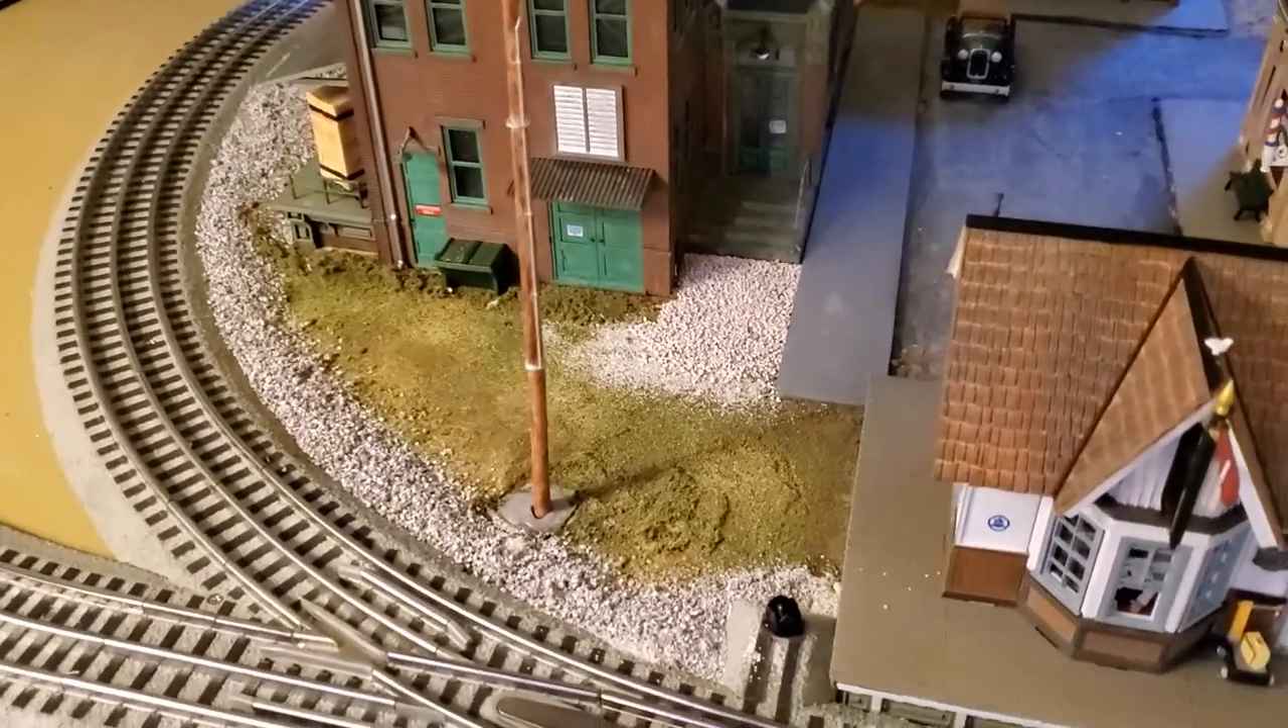I've got my utility pole put in here.